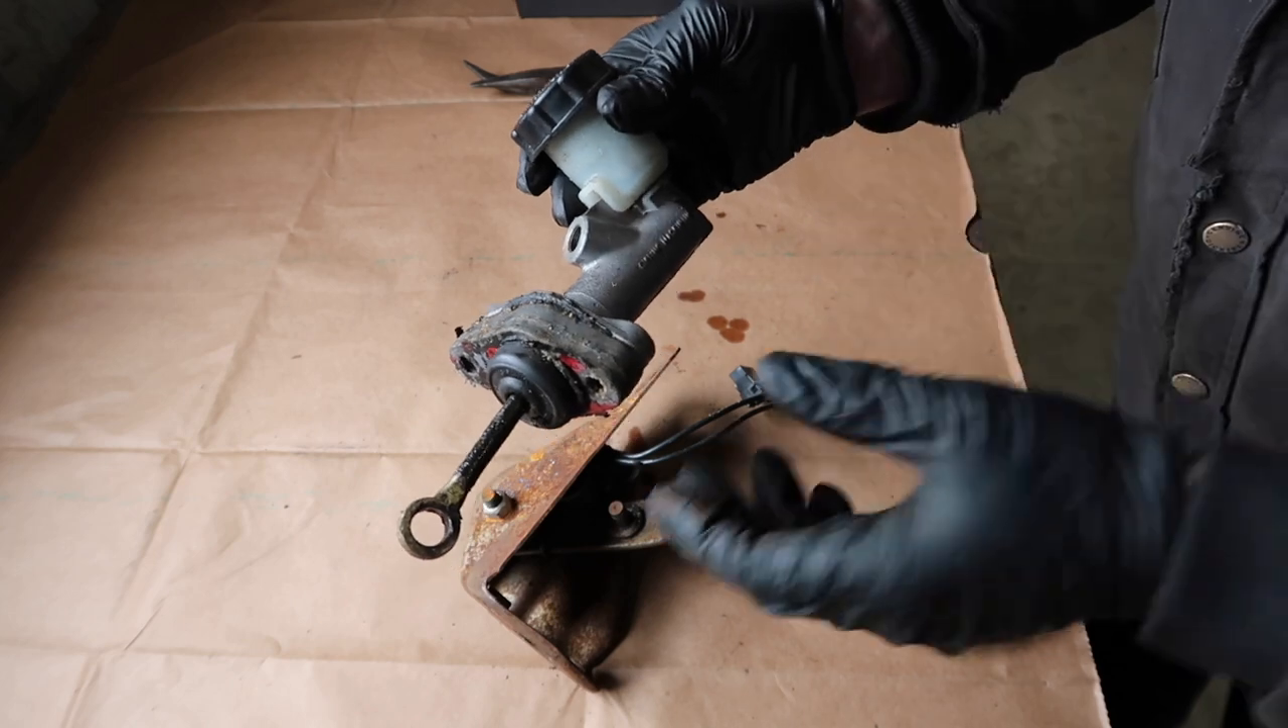So this is my master cylinder I just pulled out. As you can see it was leaking pretty bad.